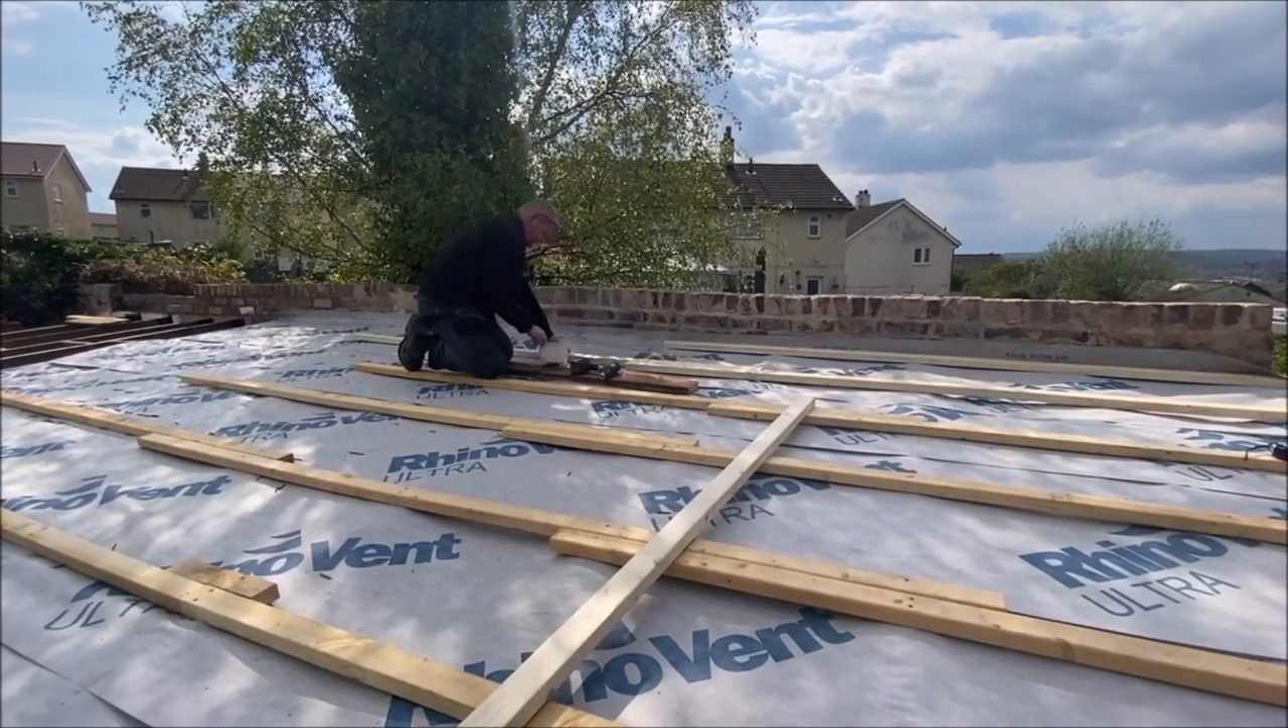This next image is an image where I've got three quarters of the workshop roof covered and waiting for the sheets.